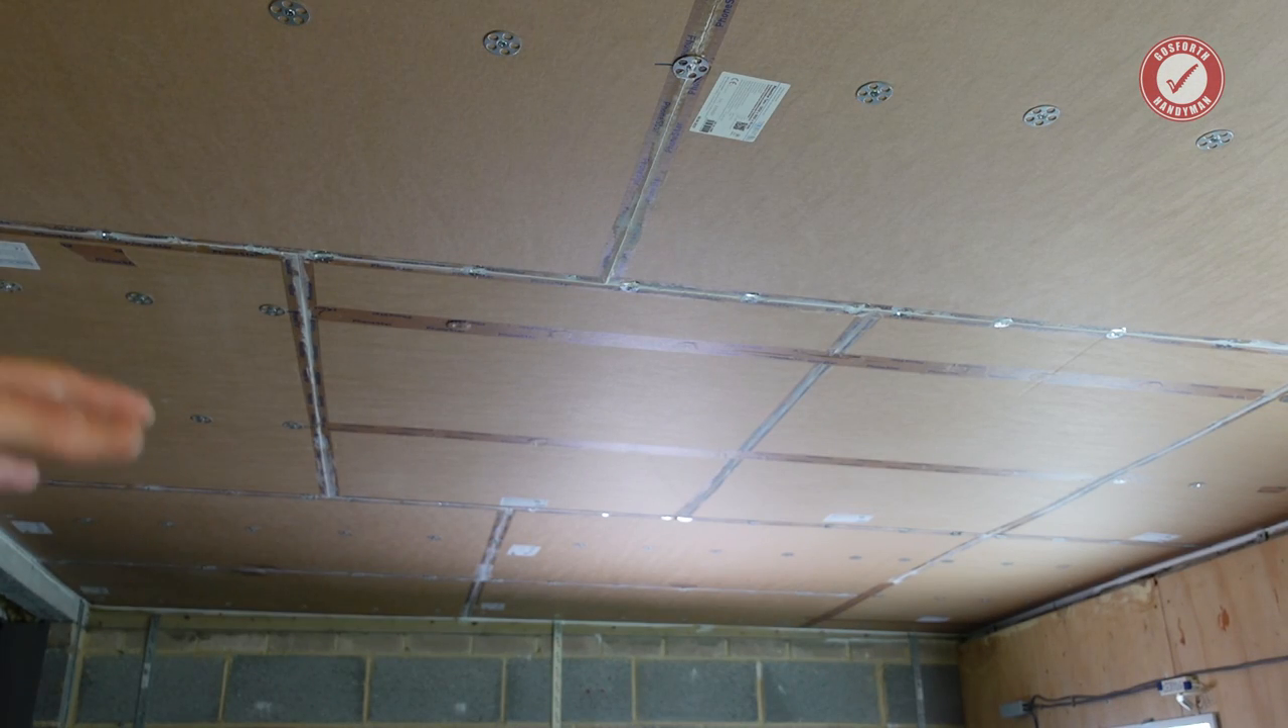So that's the SPX board, all installed on the ceiling, no problems really, it's all sealed around every edge and in between every board with acoustic sealant.